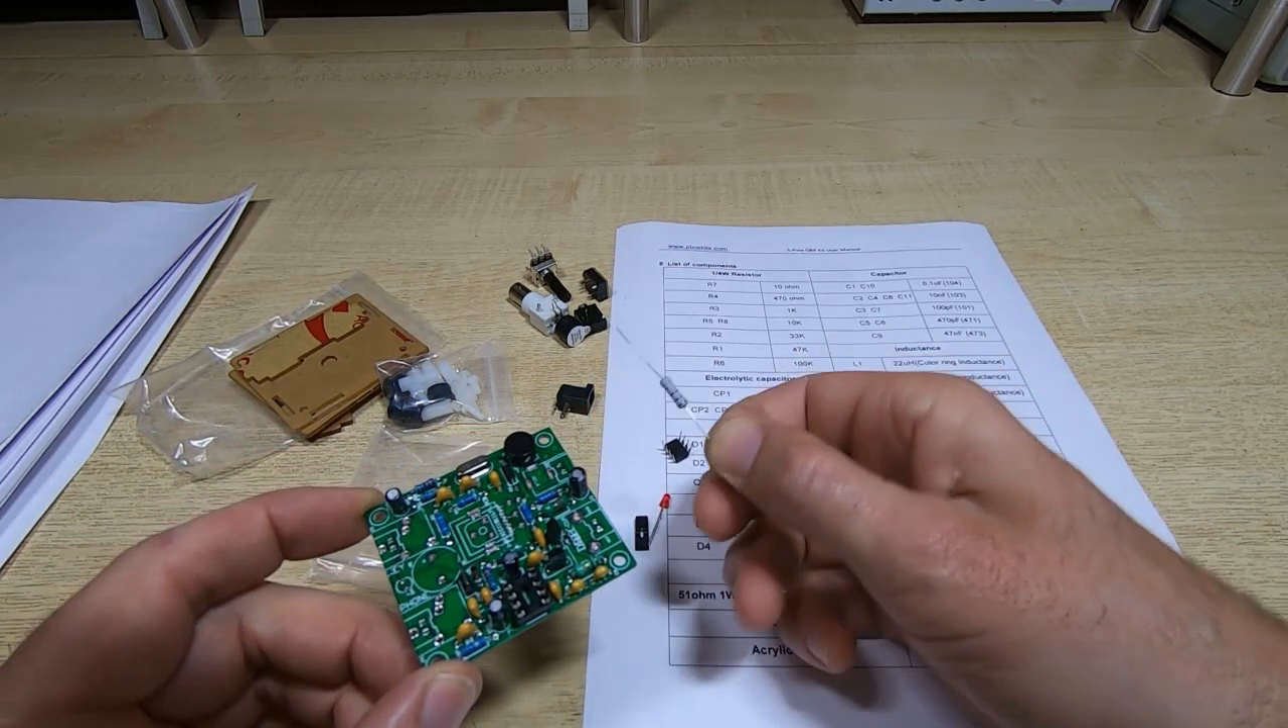Okay that's all the basic parts fitted.